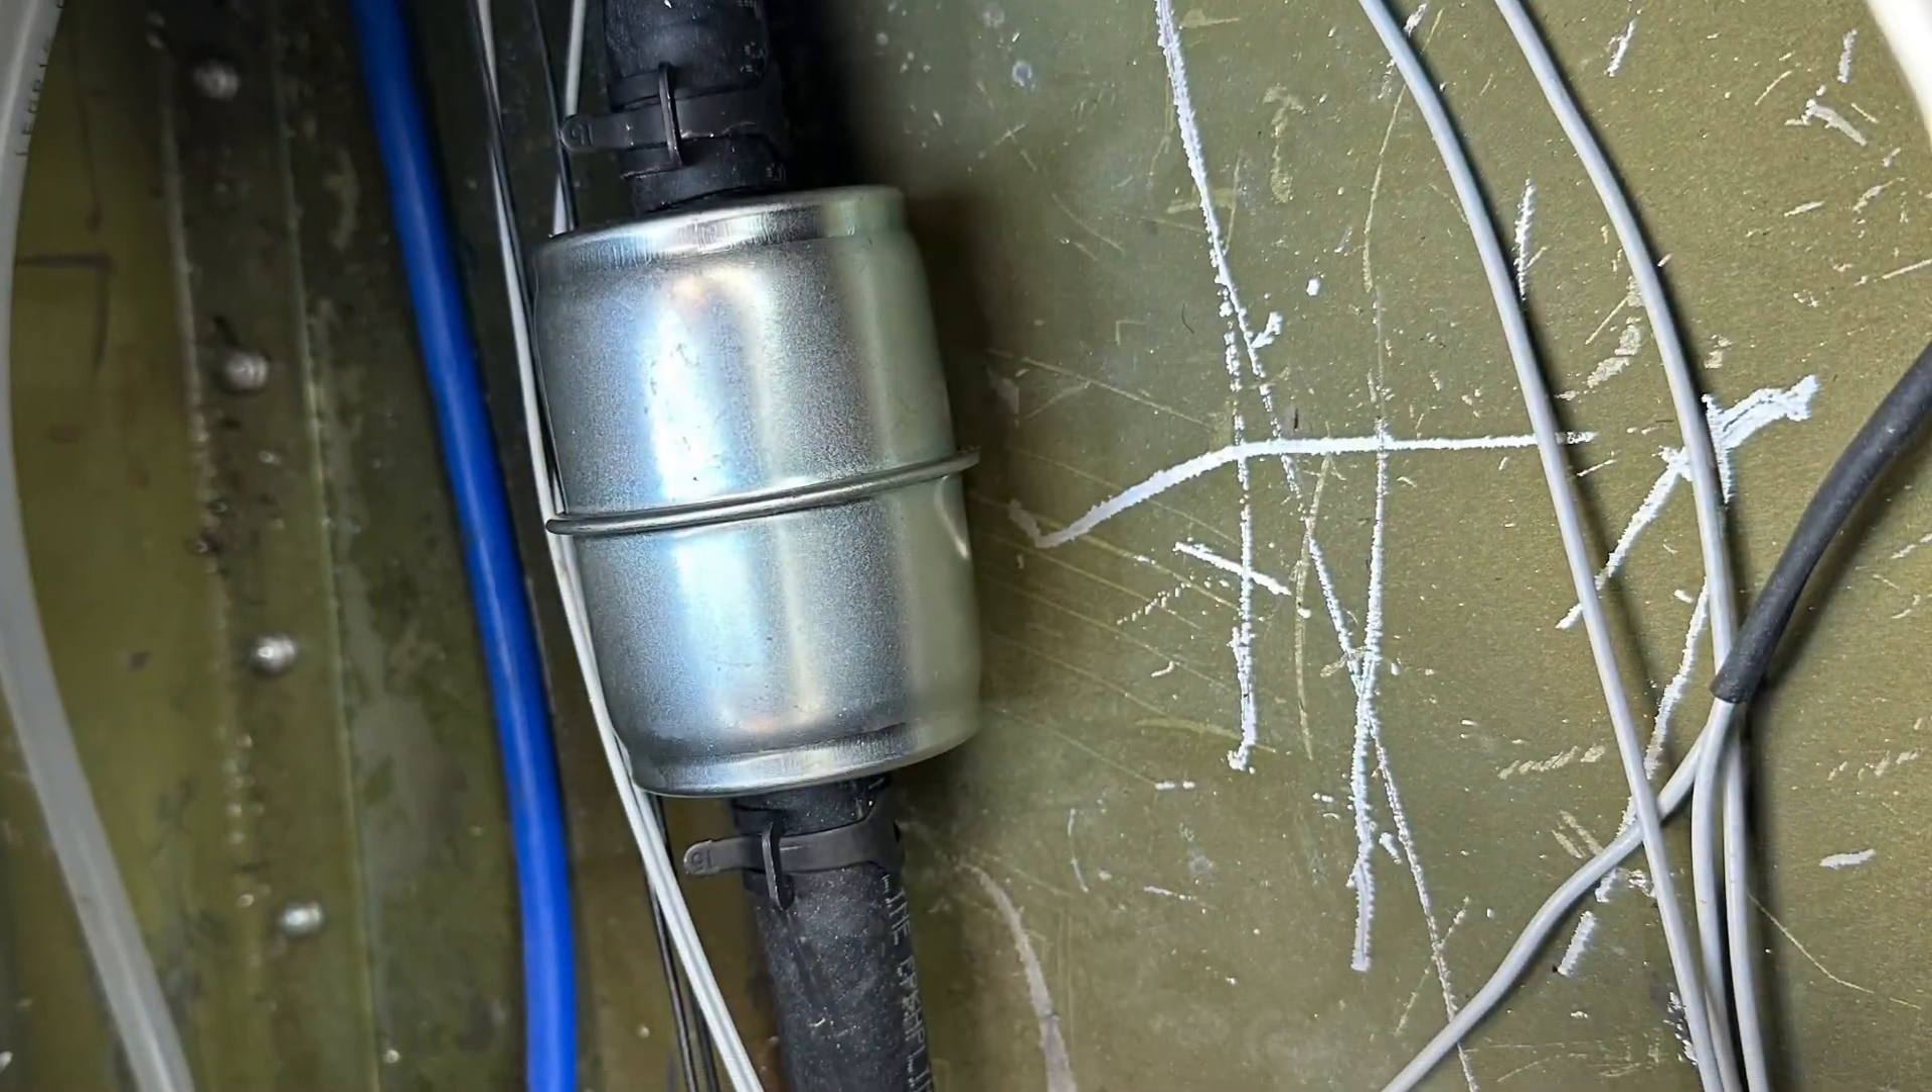Install the filters, put the clamps on and now we're at the point where we can remove any kind of clamp to keep fuel from flowing and testing the fuel.